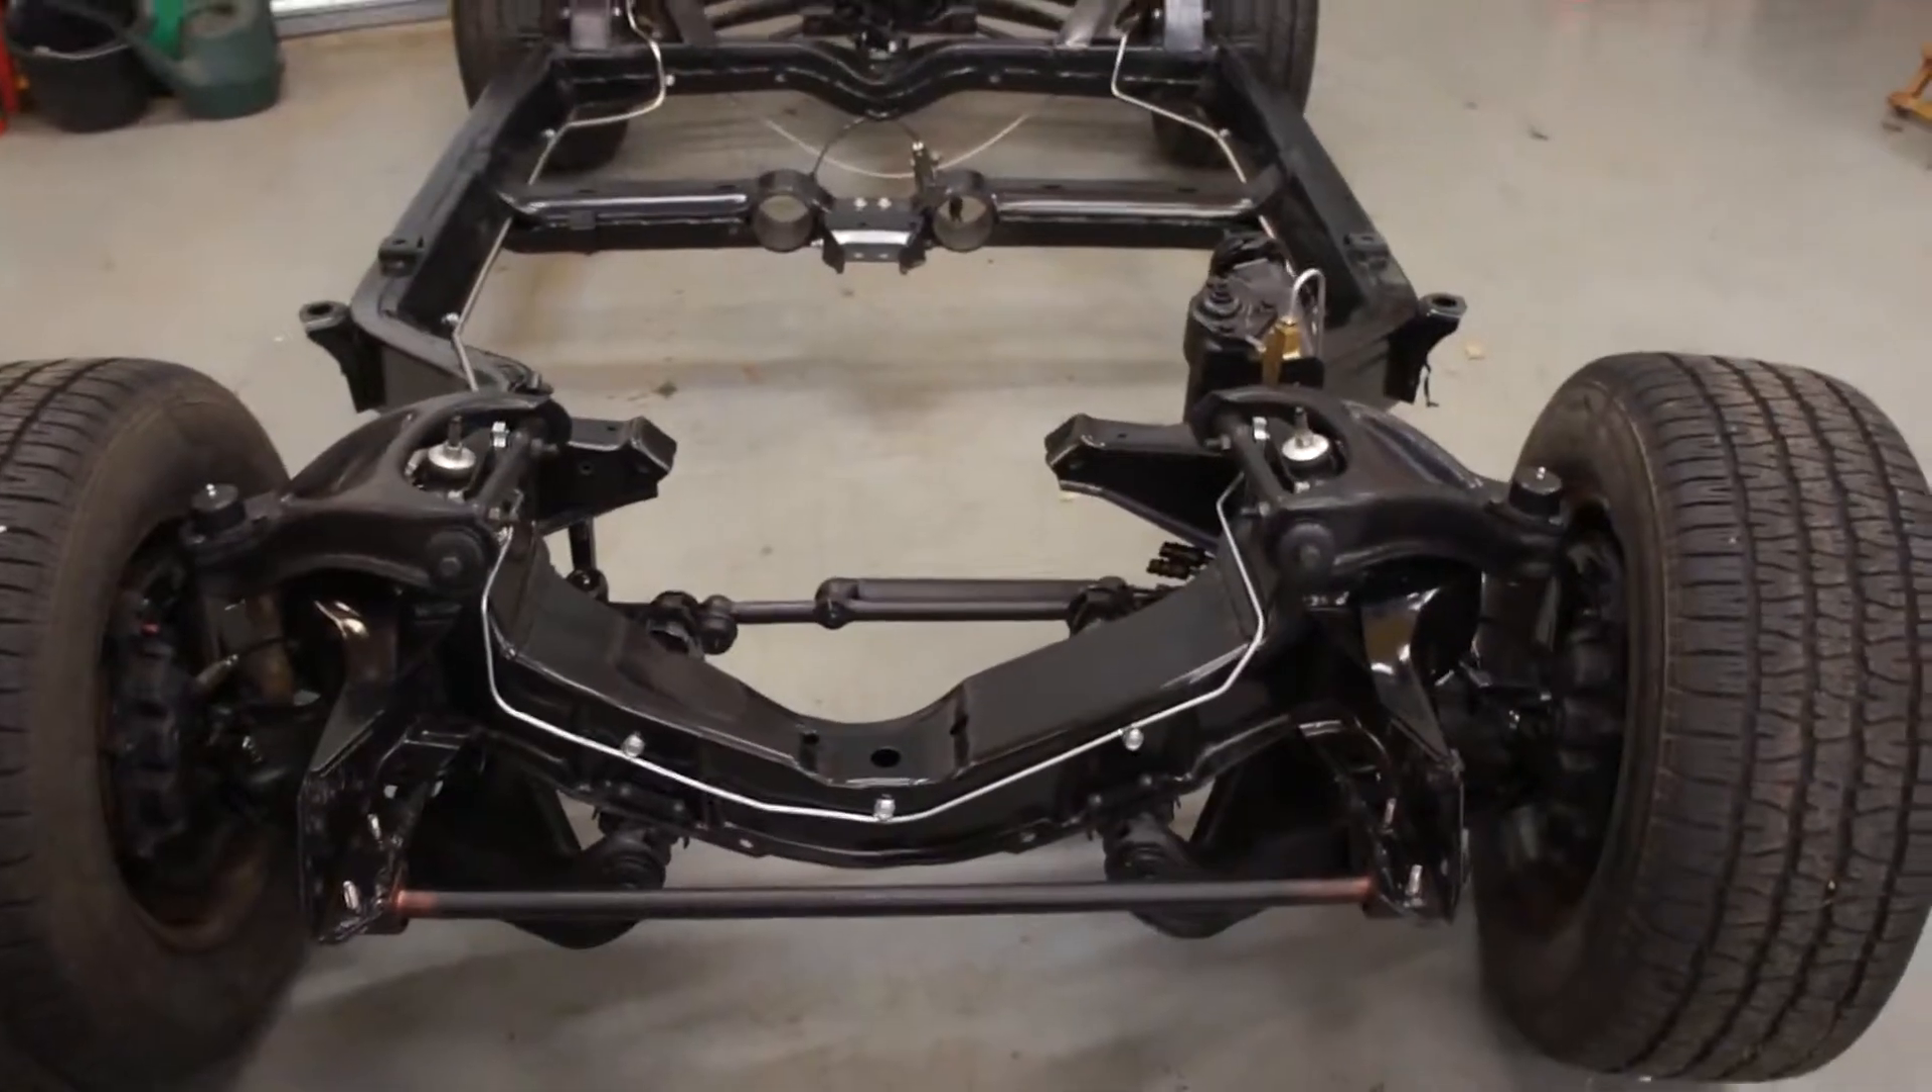Hi Gary, we're all done with your chassis now. Everything's fully assembled and we're just getting ready for wax oiling.